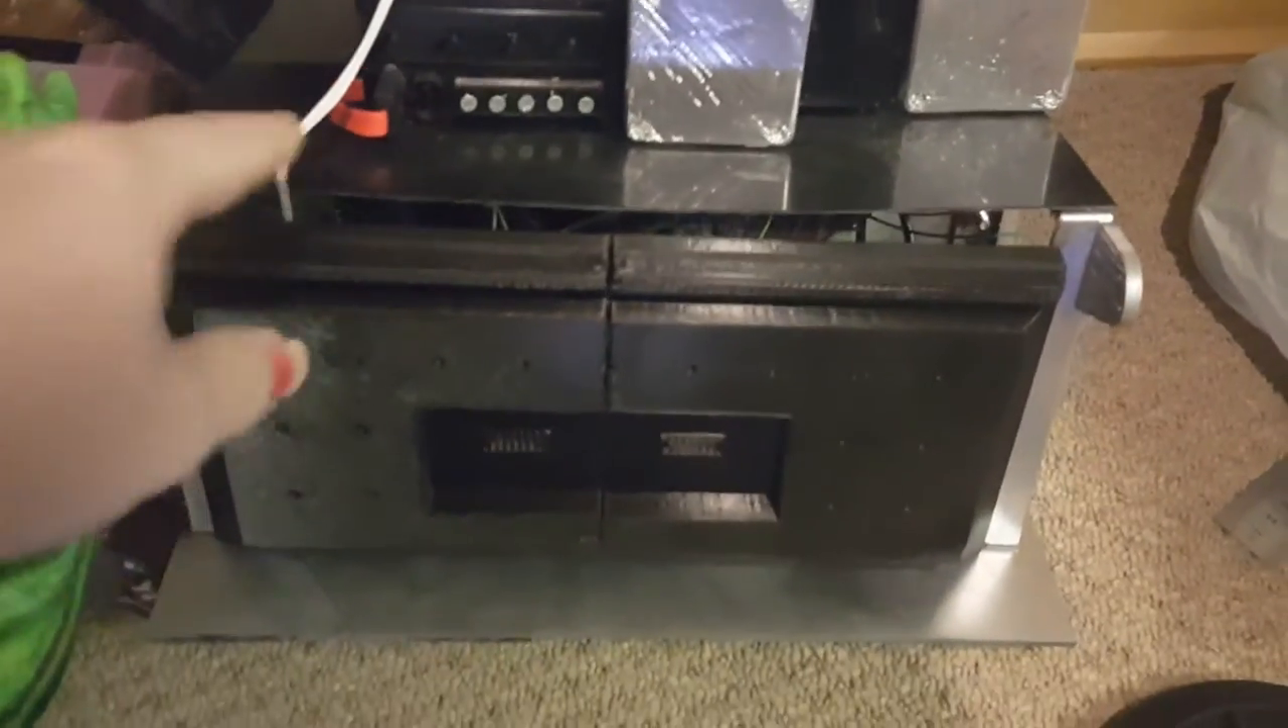And there's a gap in the top which I'll fill in with some L-shaped plastic.